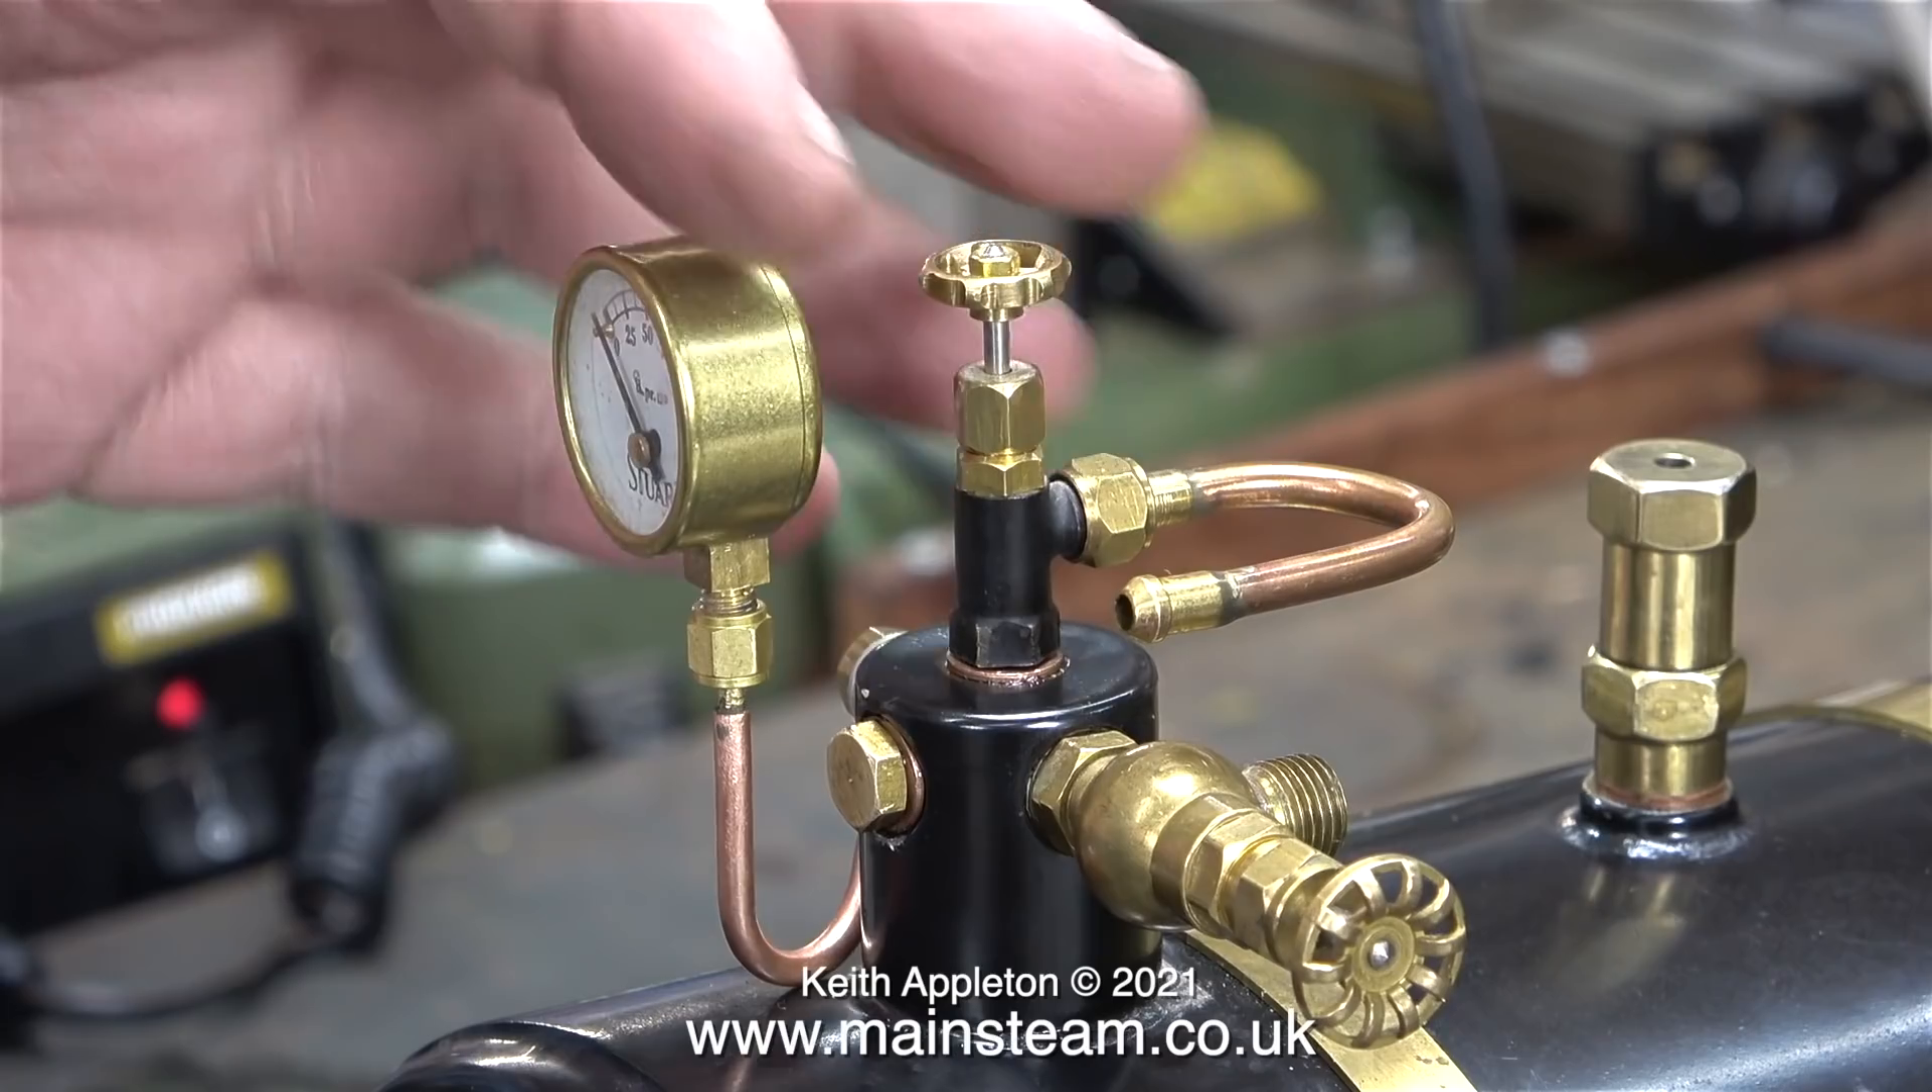I've refitted this steam tap at the top.